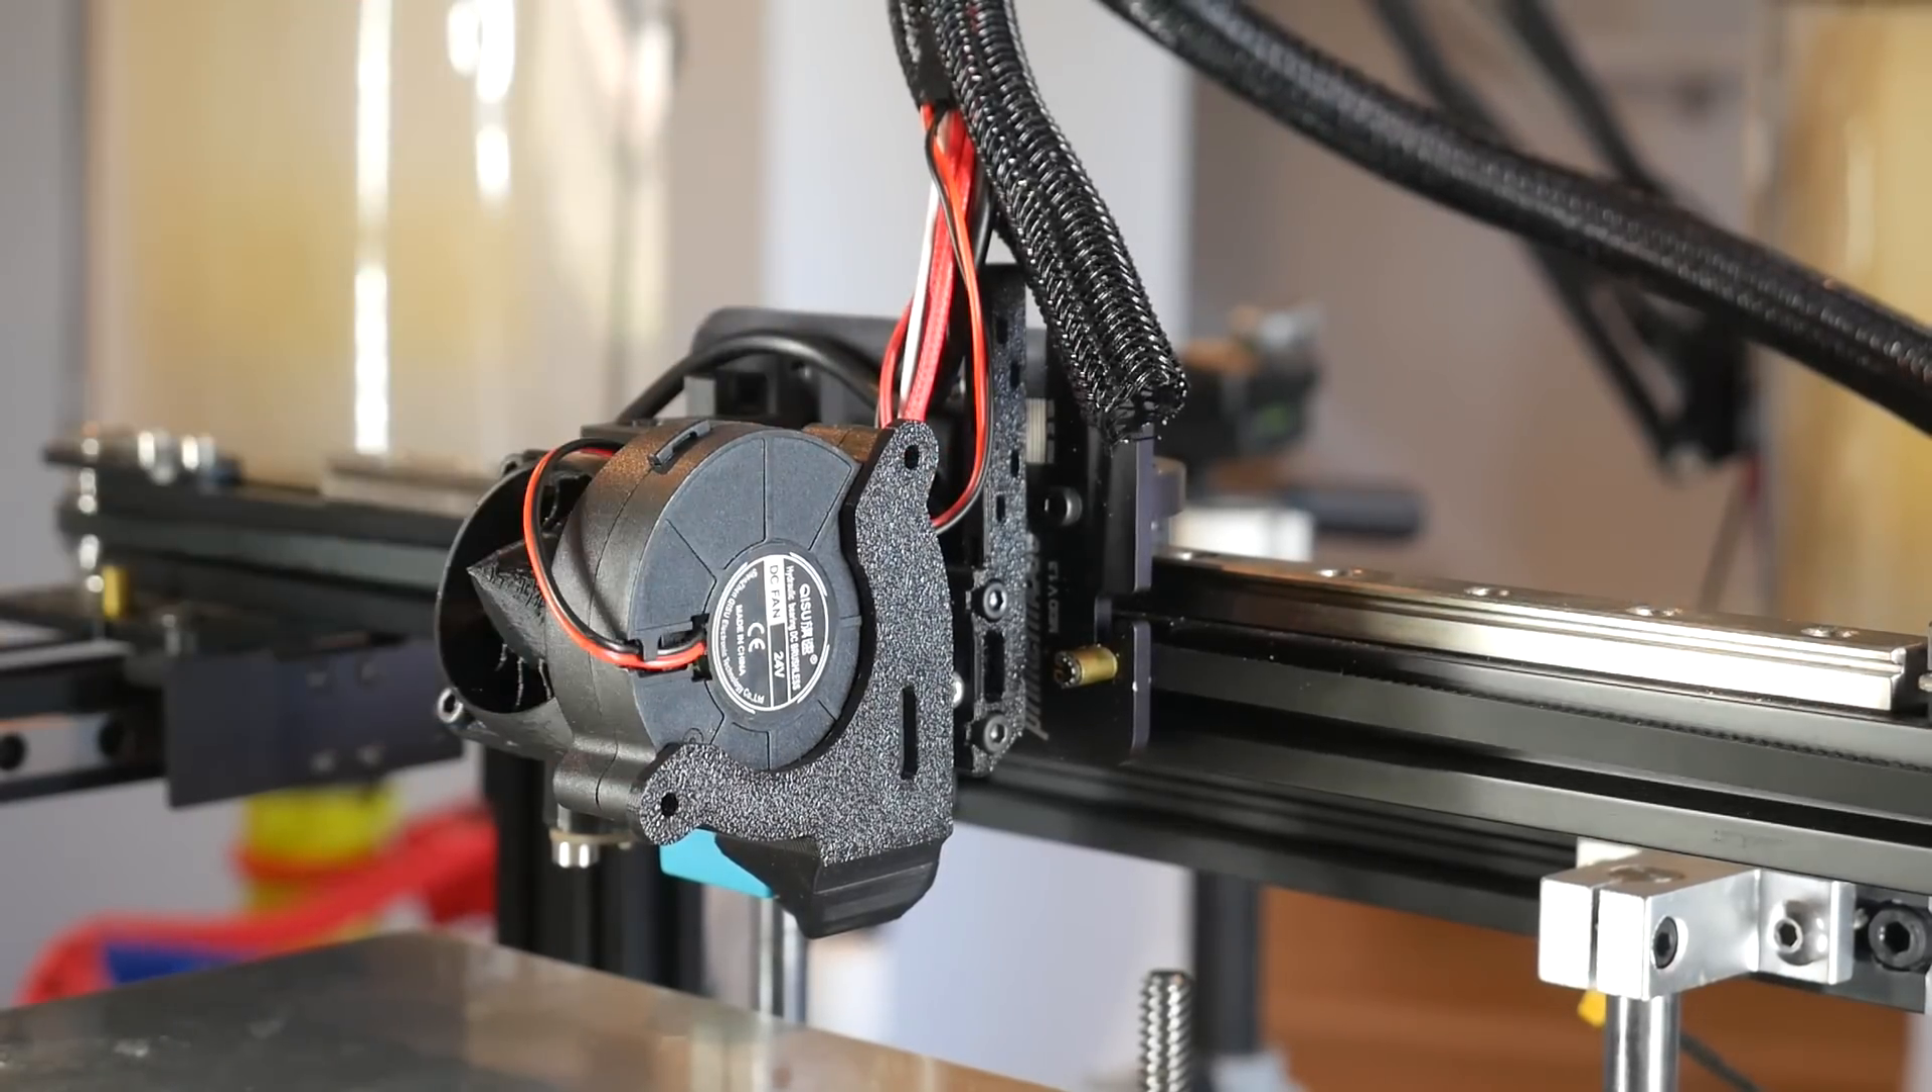At this point I finally wired in the new fan and slid it into the duct.